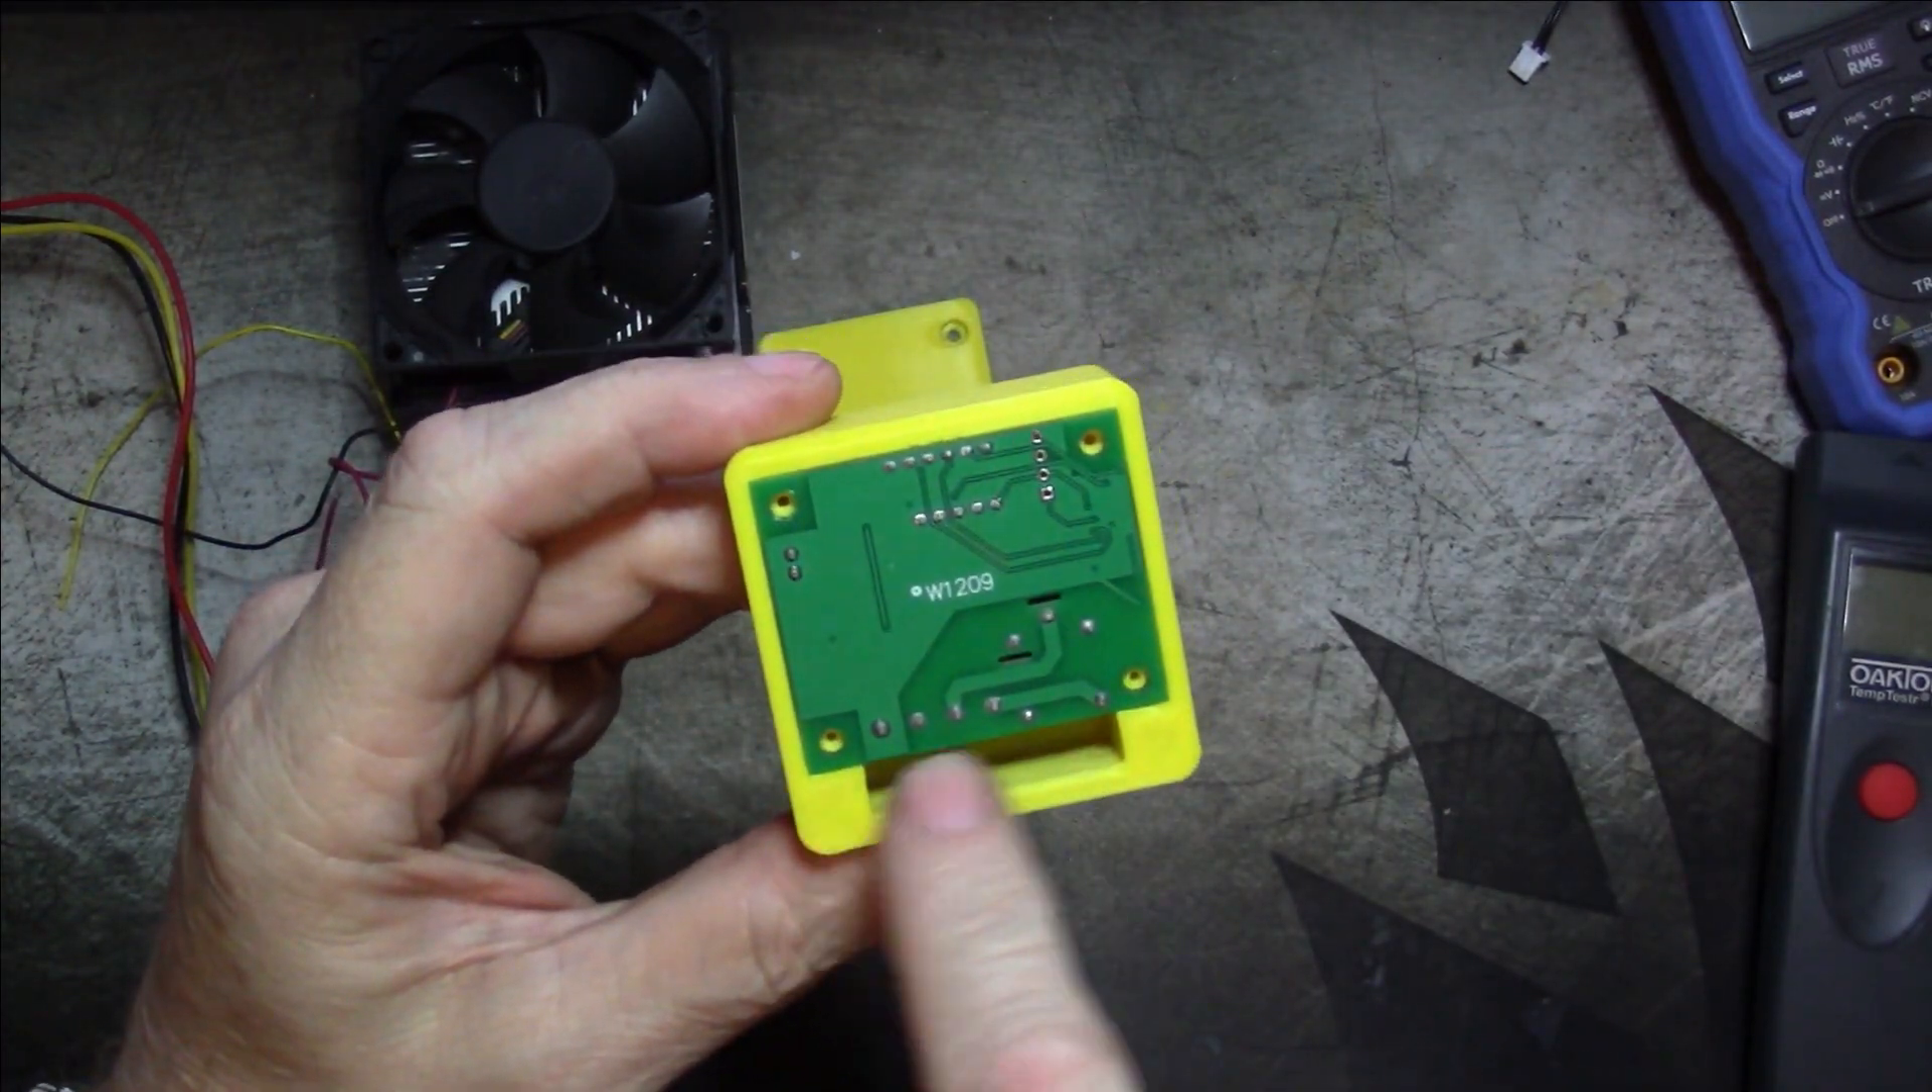It's a beautiful fit. Holes line up perfectly.